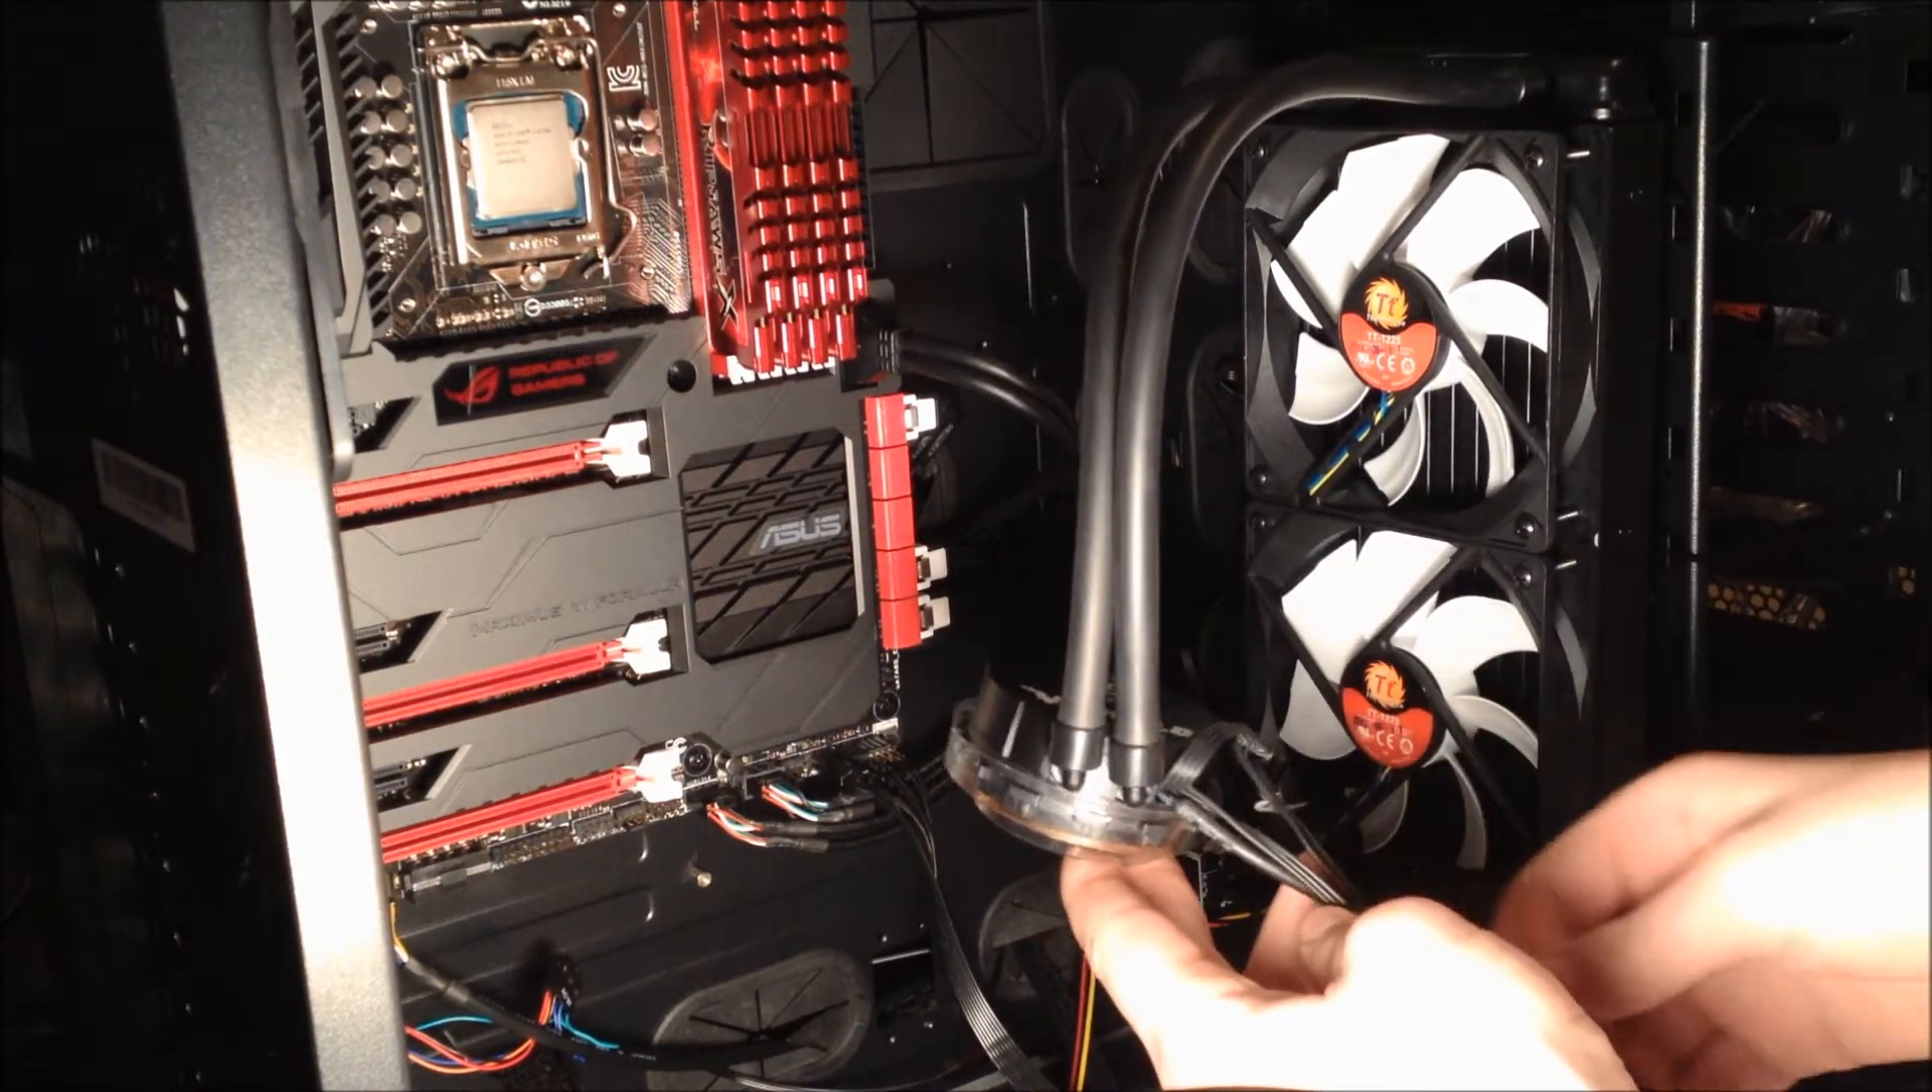Now i didn't hook up the actual cooler yet.